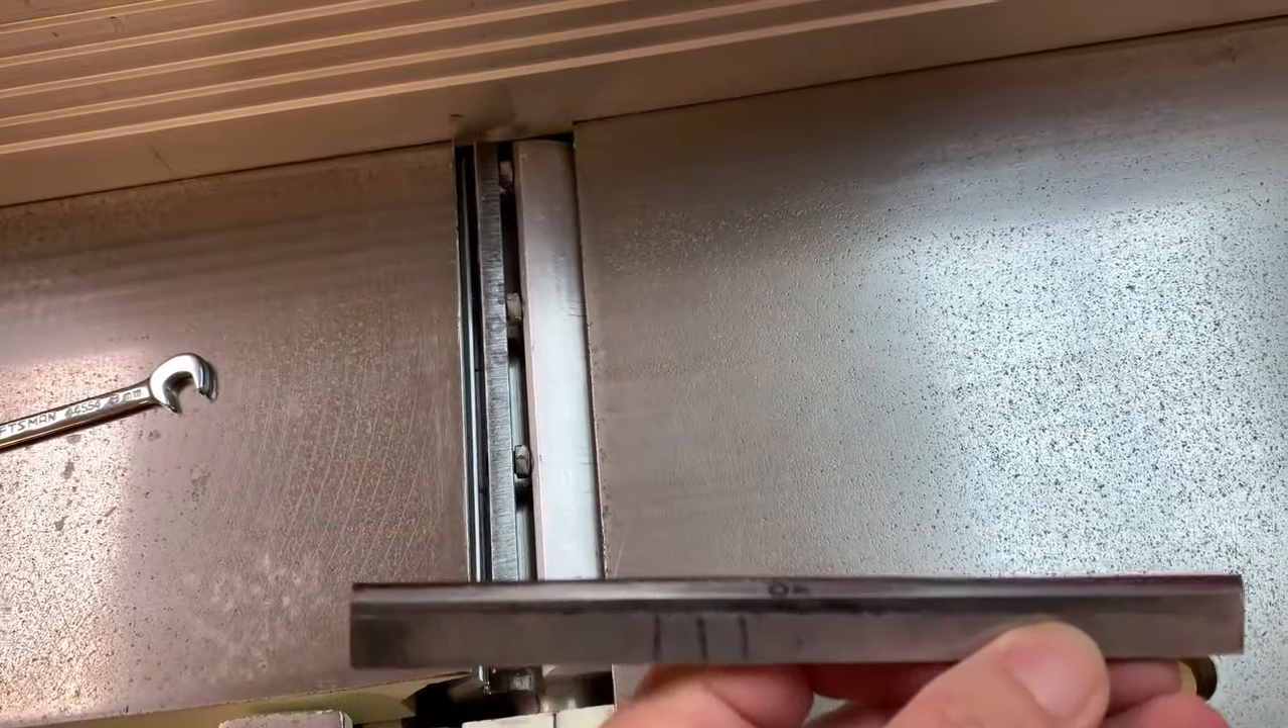And as you see, there's the knife, uh, taken out.